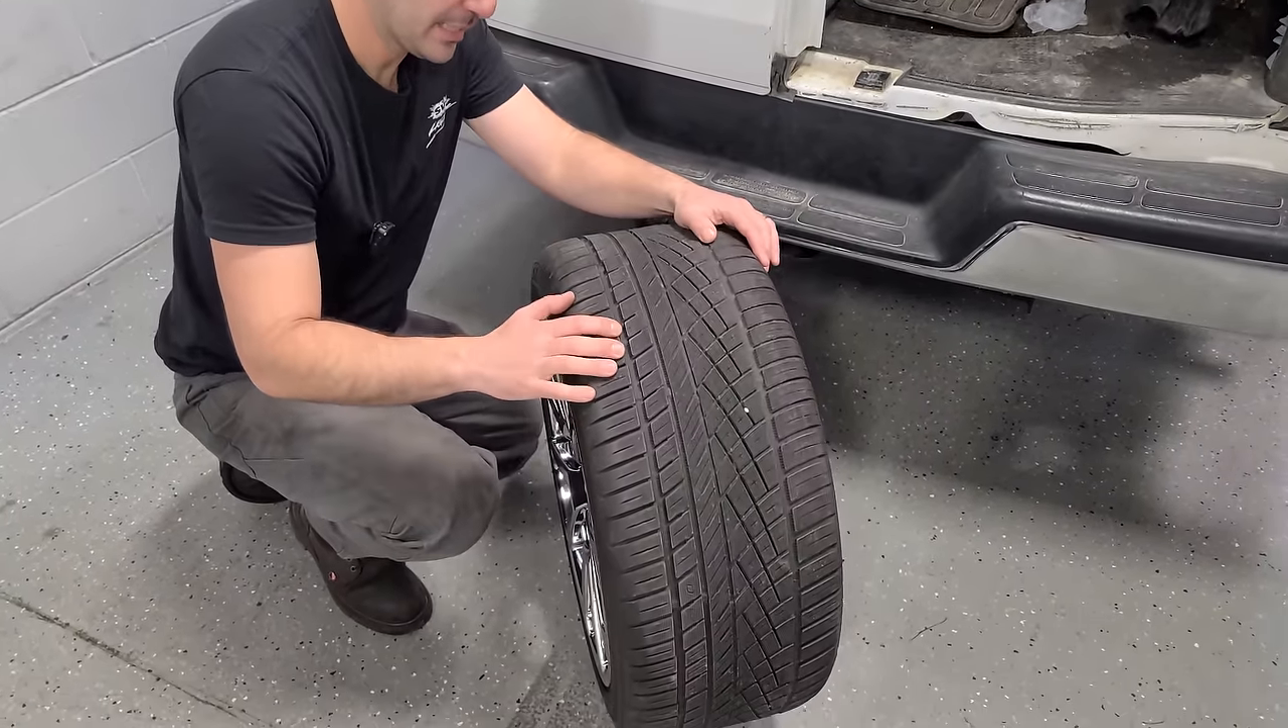Just got the tires mounted.